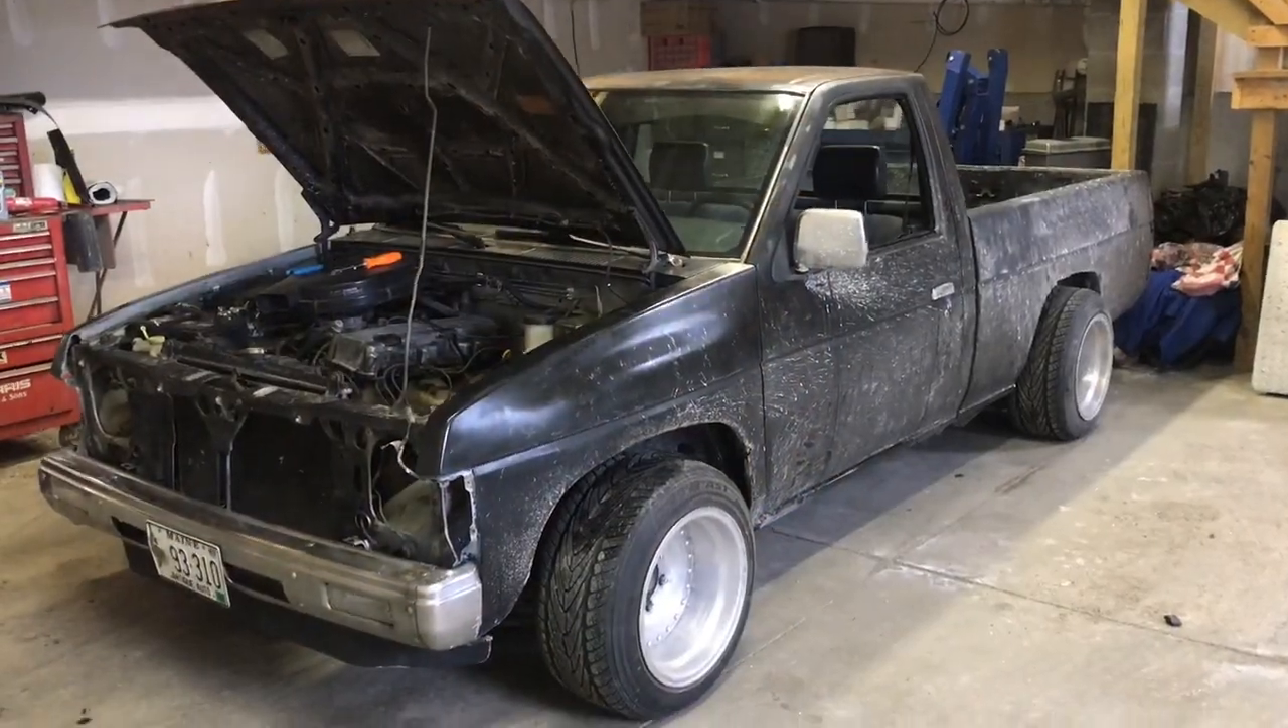So right now, we have the old grille, the headlights, and the marker lights off.